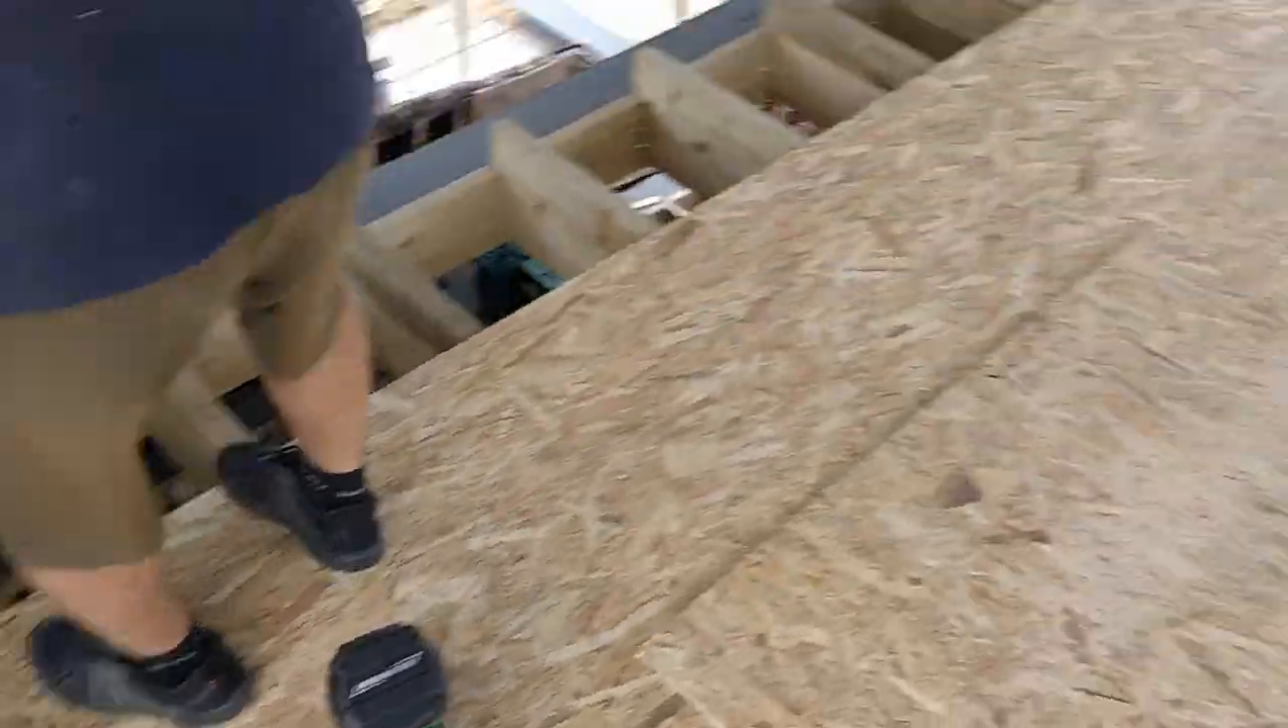We've got all of these 11mm OSB boards almost done now.